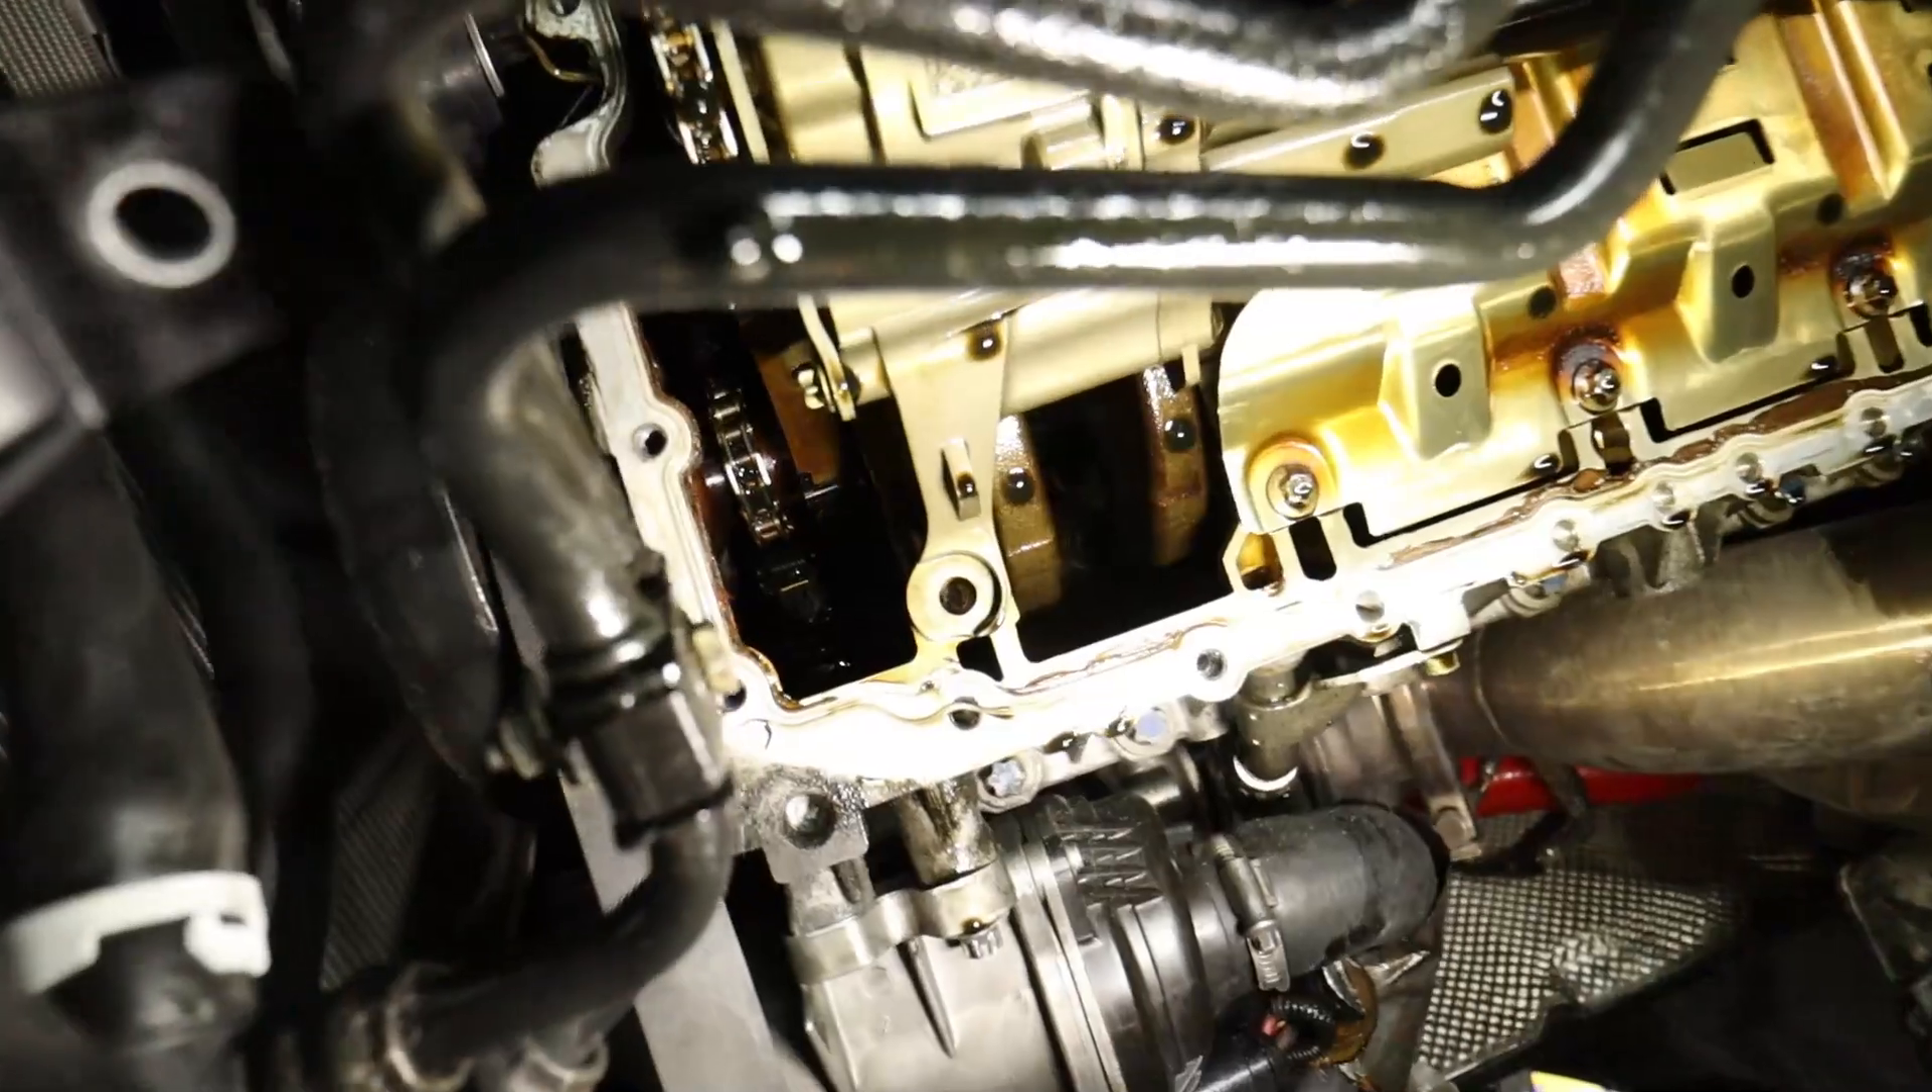All right so we've got the oil pan off and we can go ahead and take a look at it now.